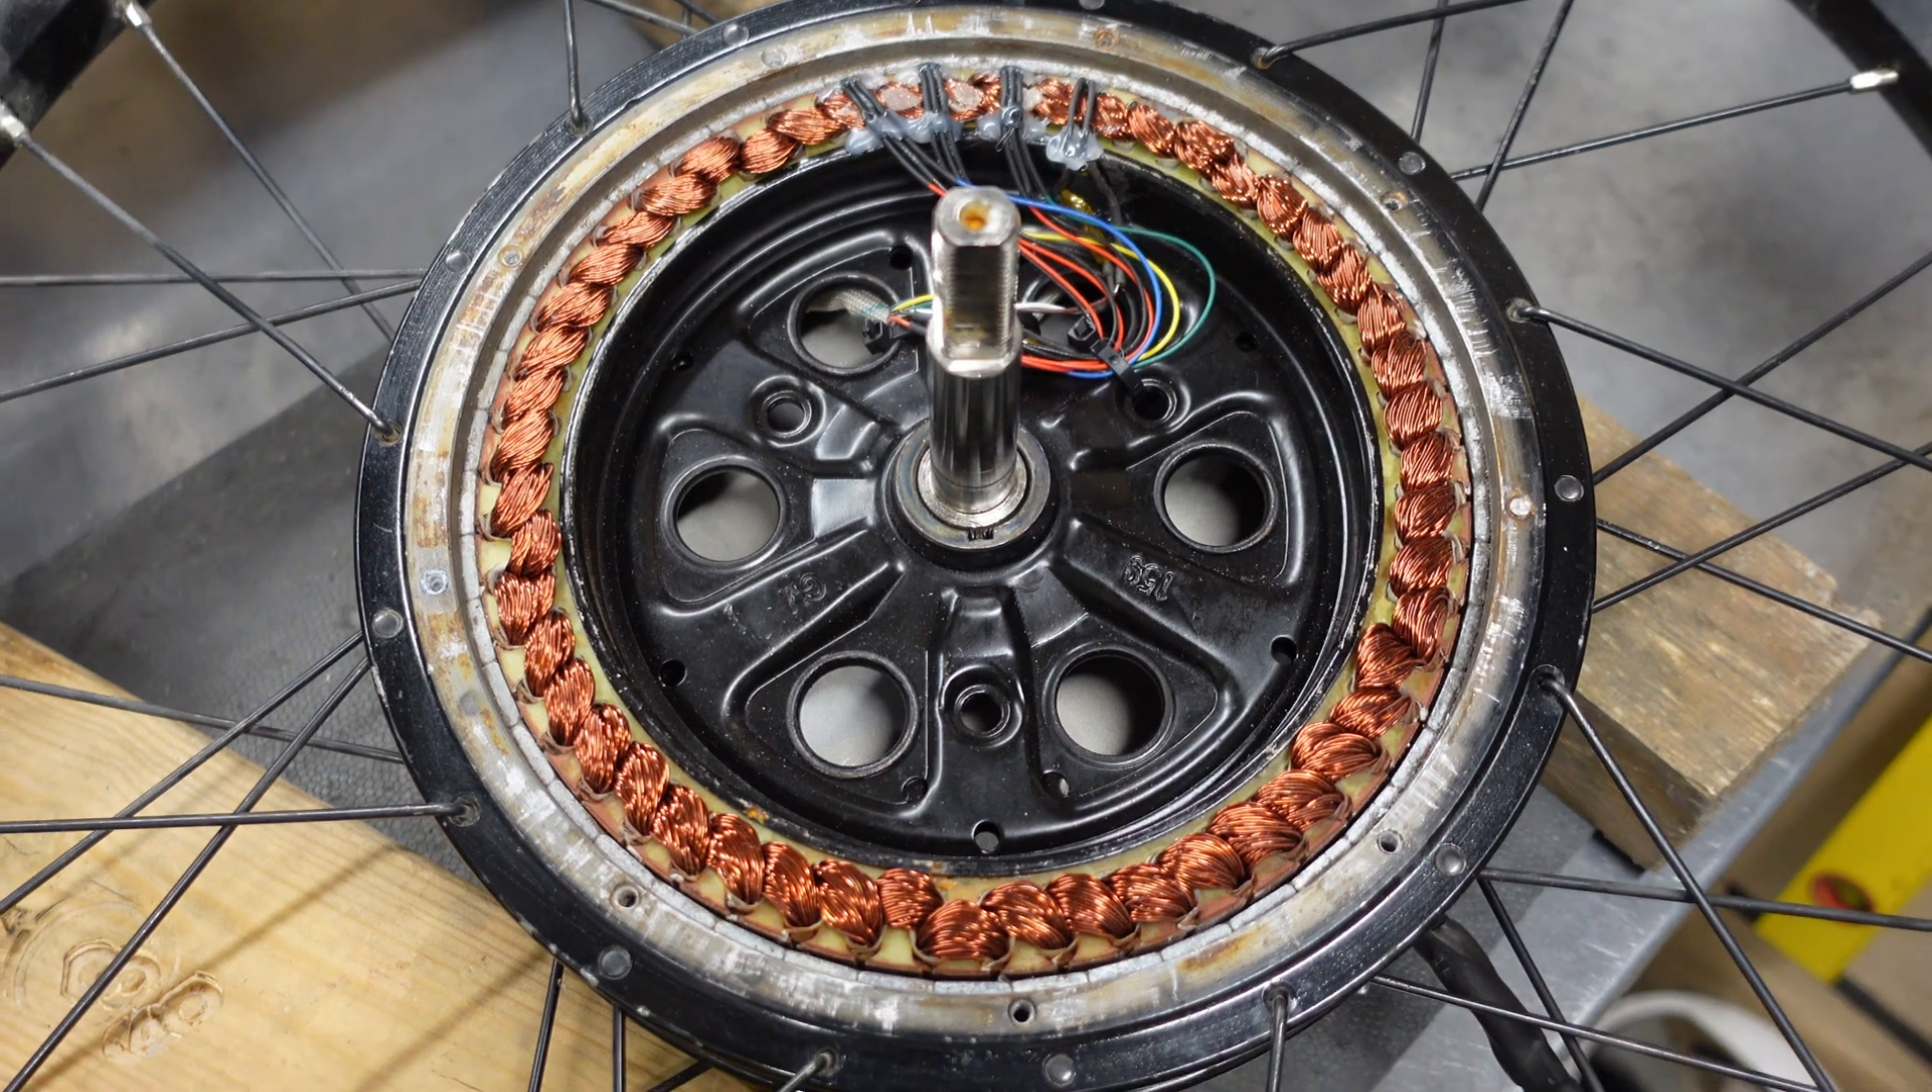Here you can see motor core in place.